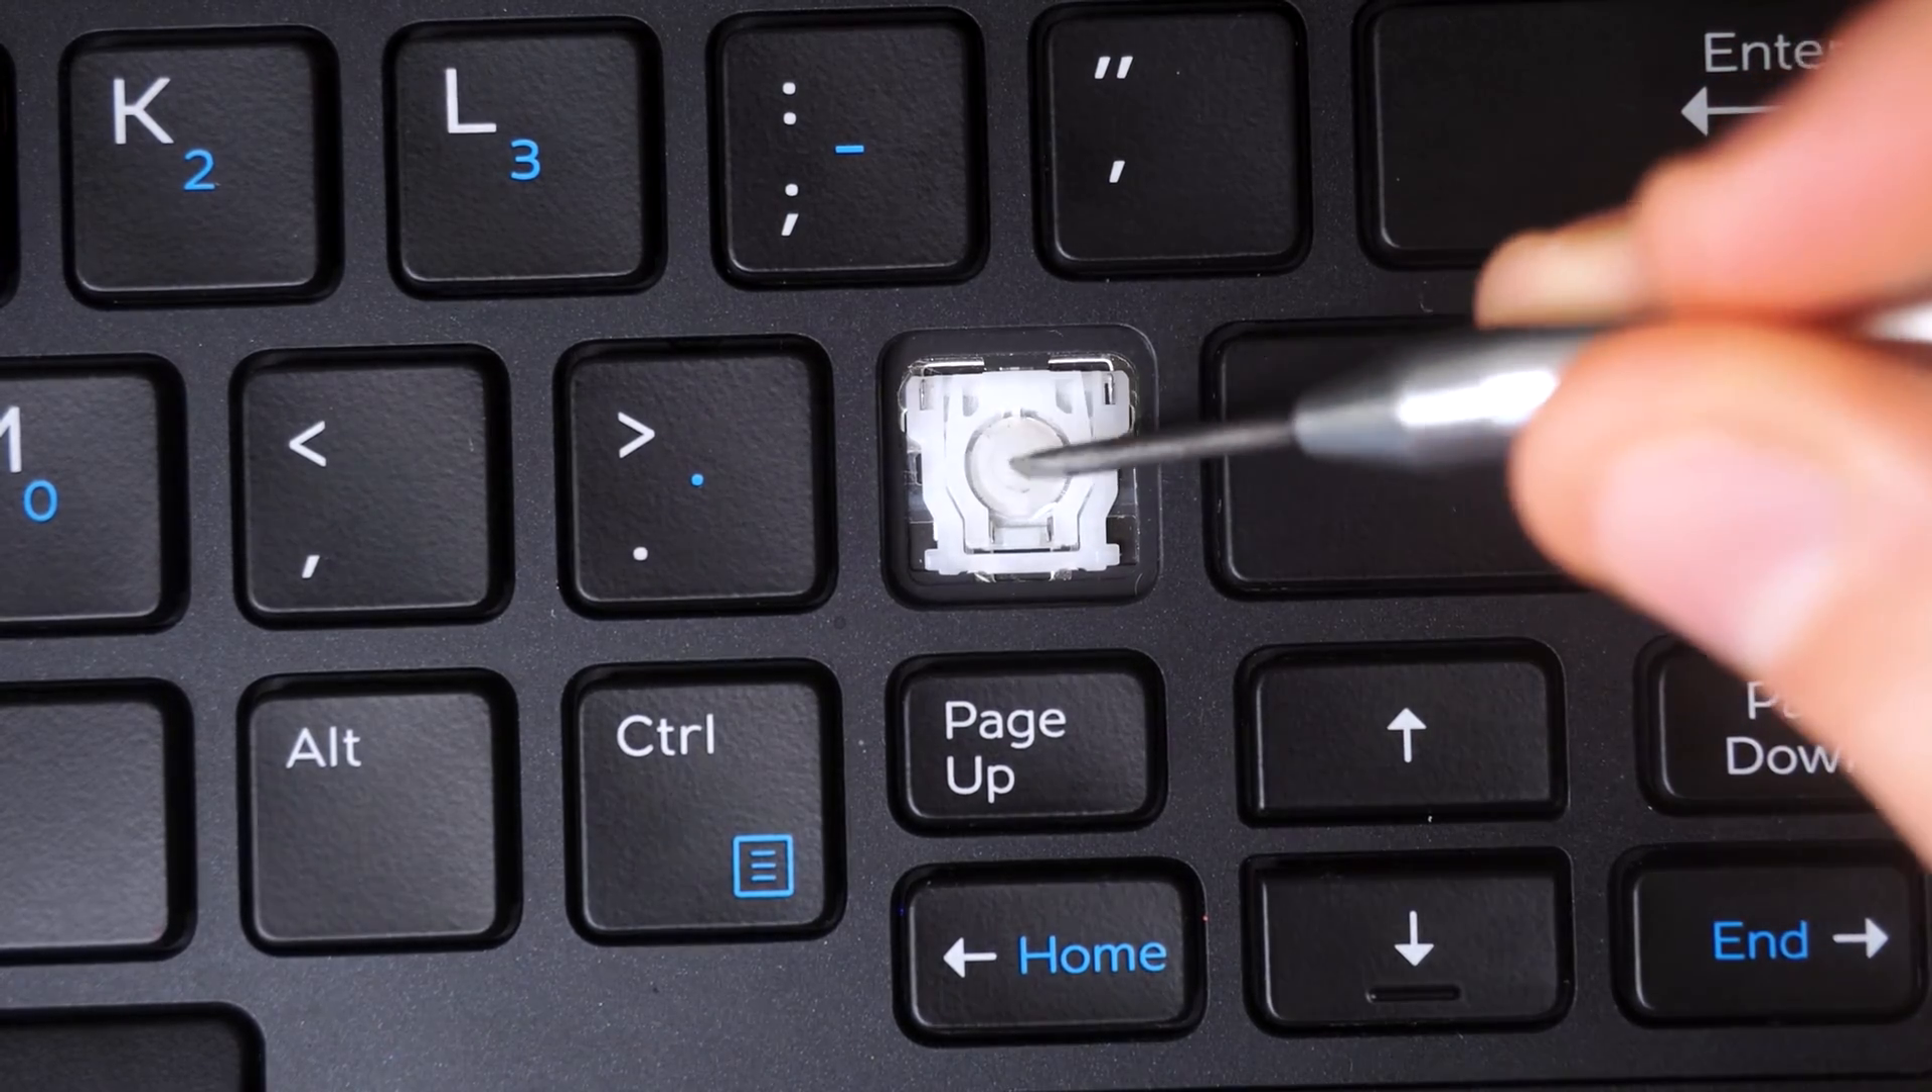Push the key up and out of the way and the key cap is perfectly safely removed from the scissor mechanism.